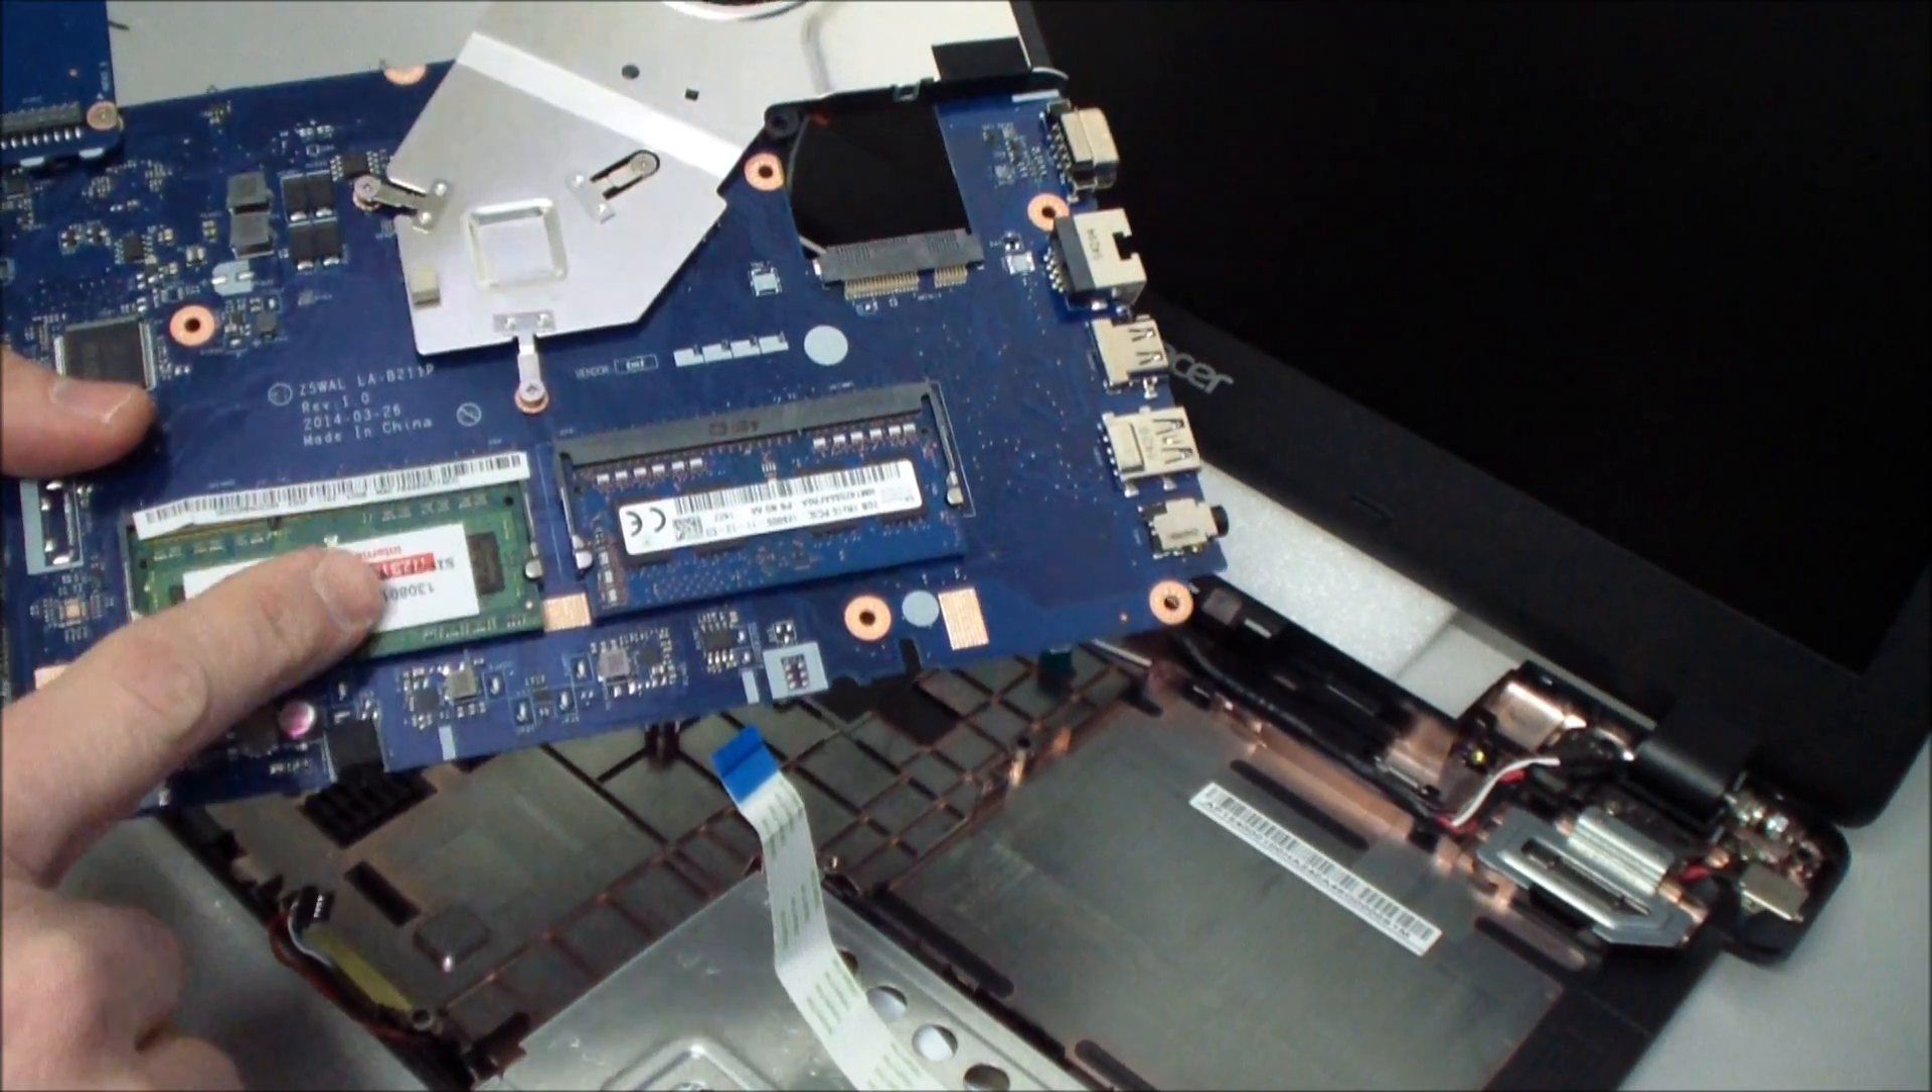In das Mainboard ist jetzt ein zweites RAM-Modul eingesetzt, 4 GB.